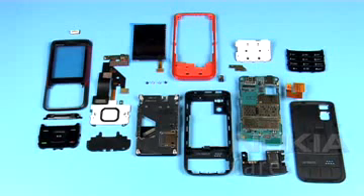The disassembly procedure is now finished.